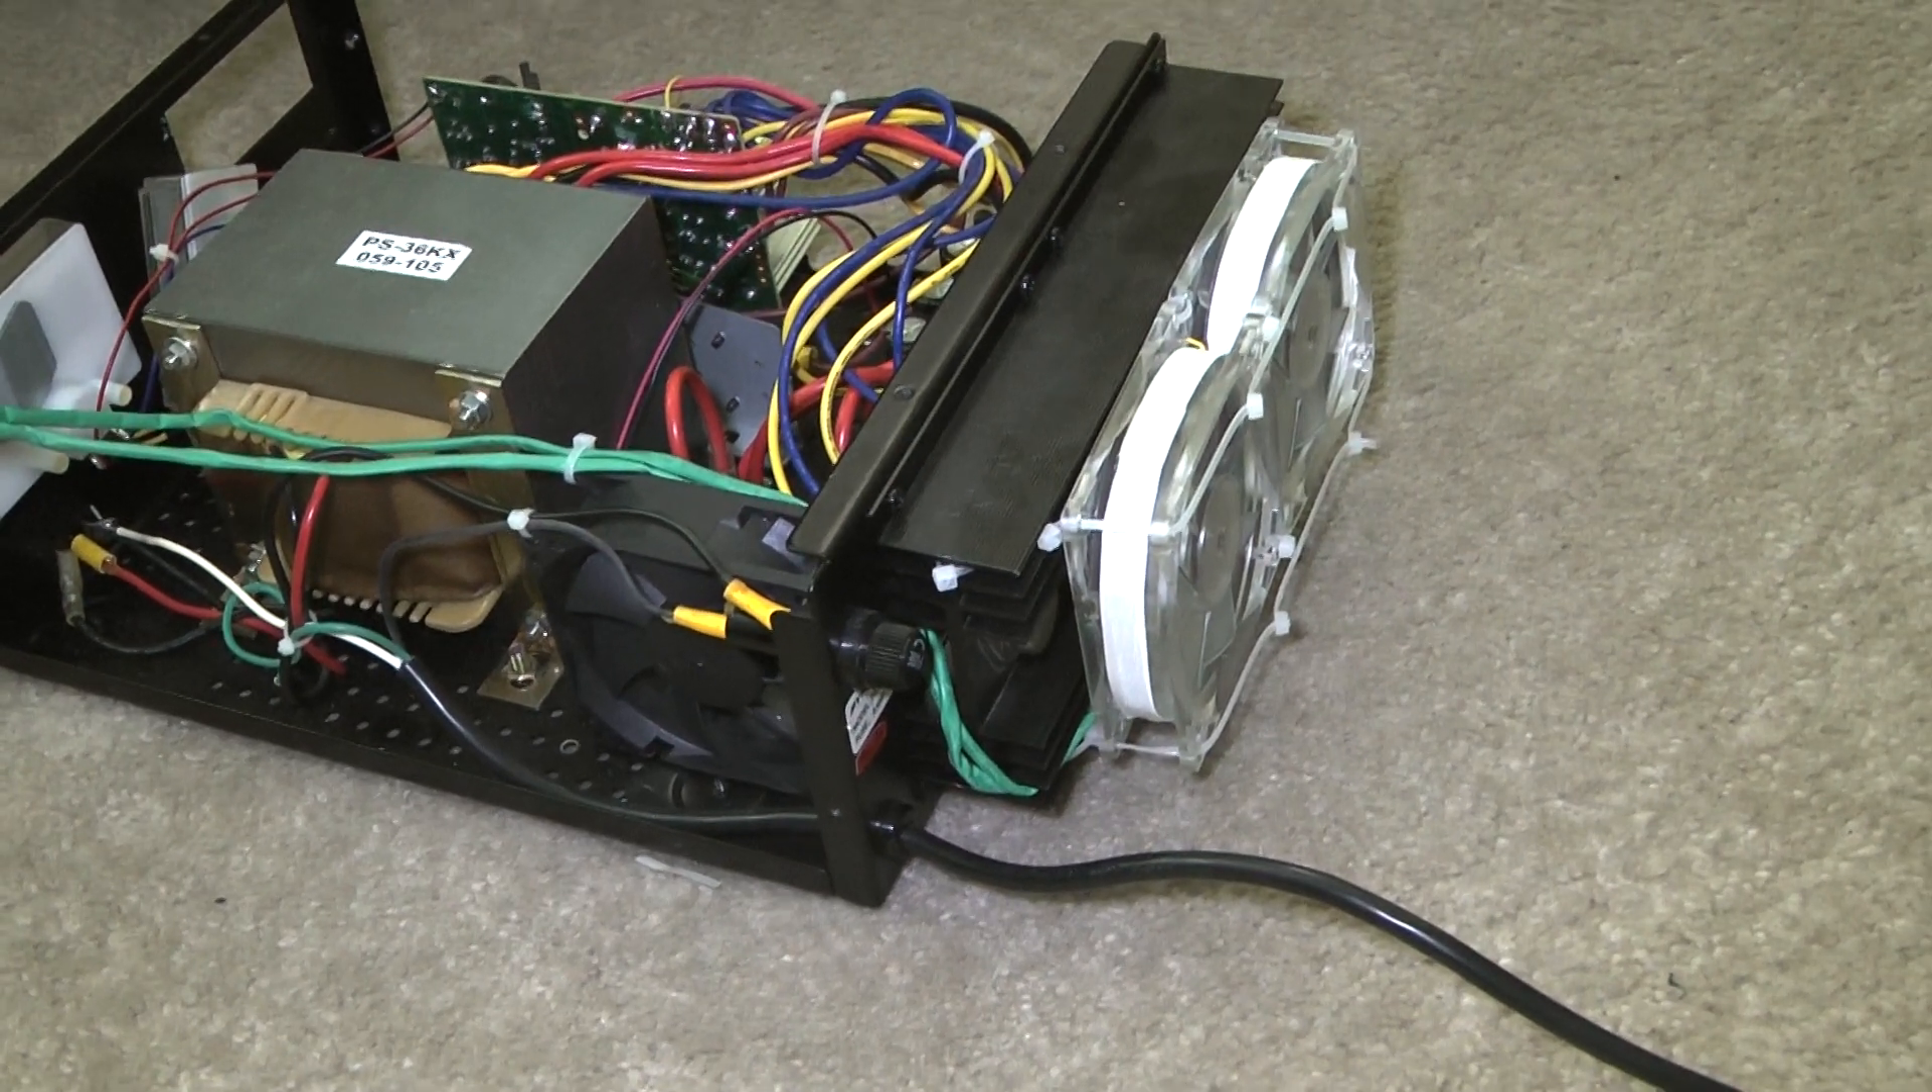This way there's no external wiring and you got two nice fans right on the uh right on the heat sink which is the way to make a power supply last forever.